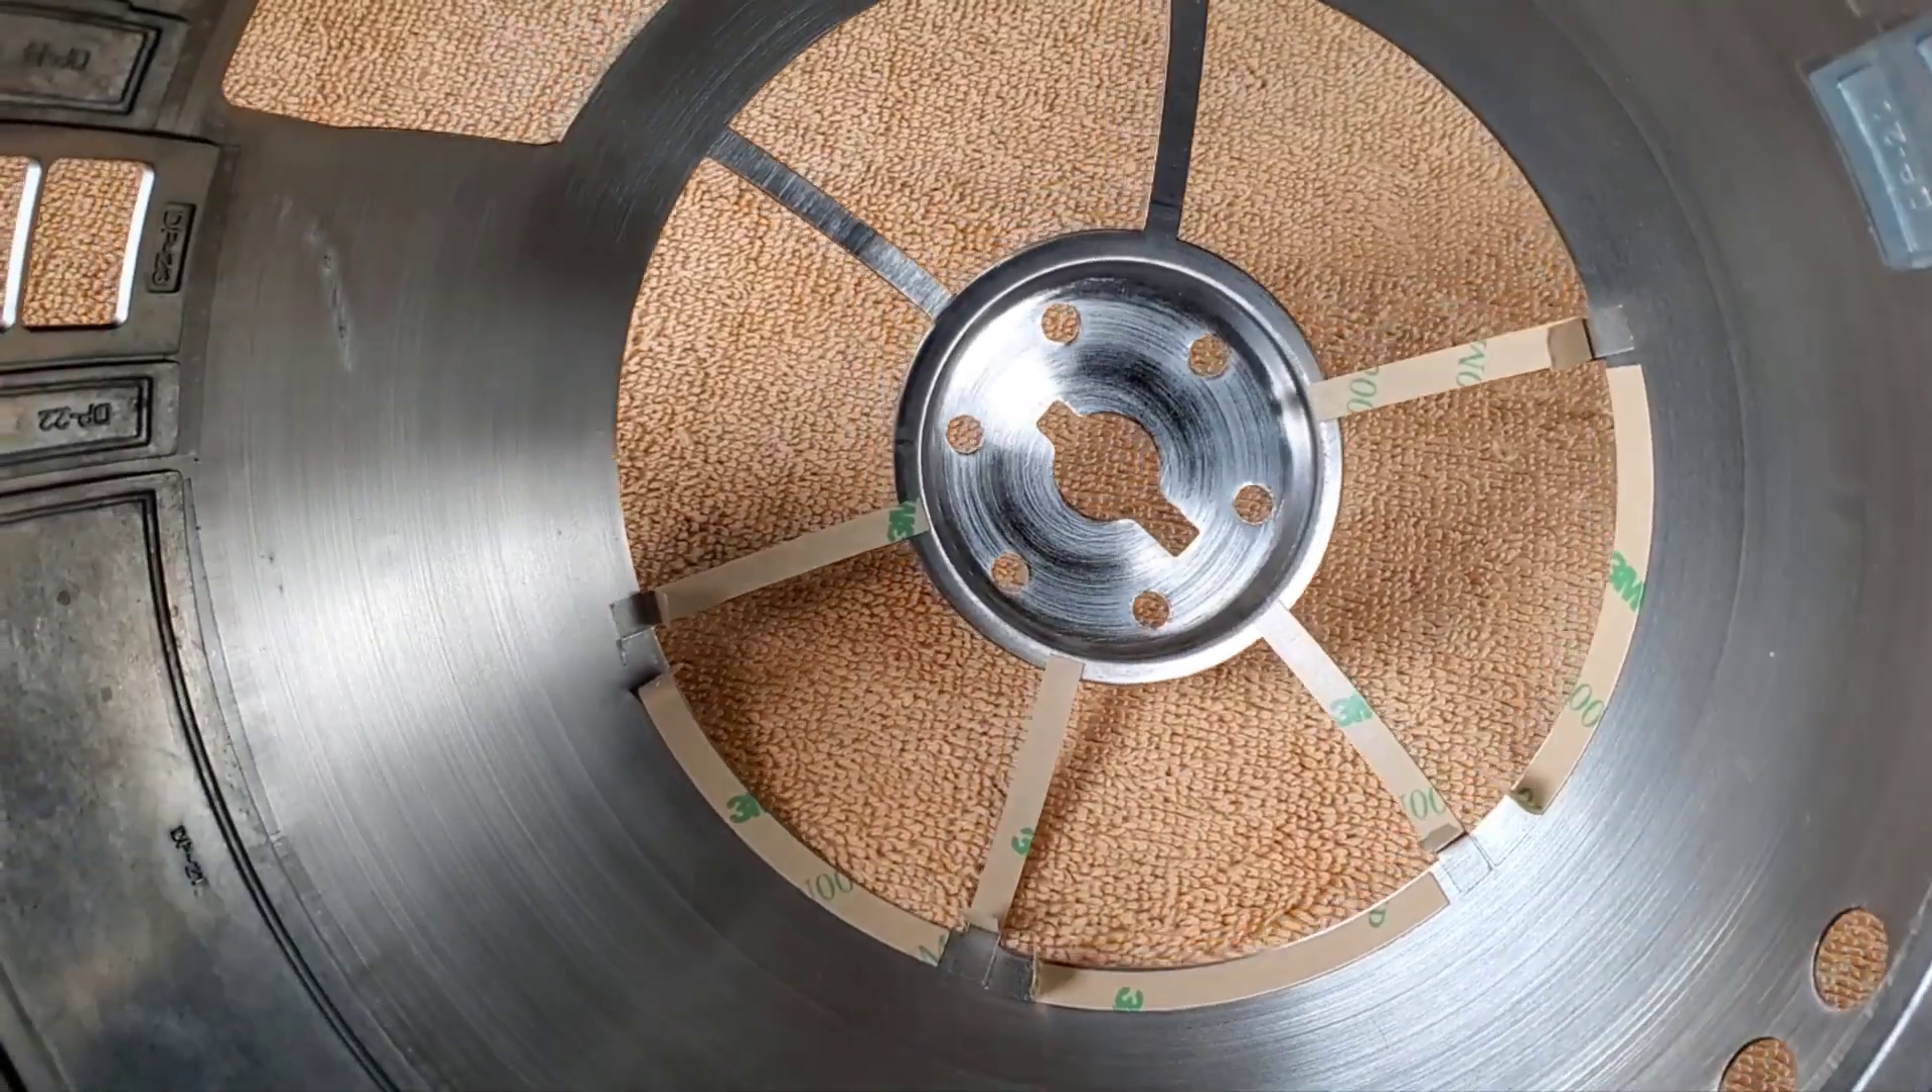Now you'll see i already installed the tape.